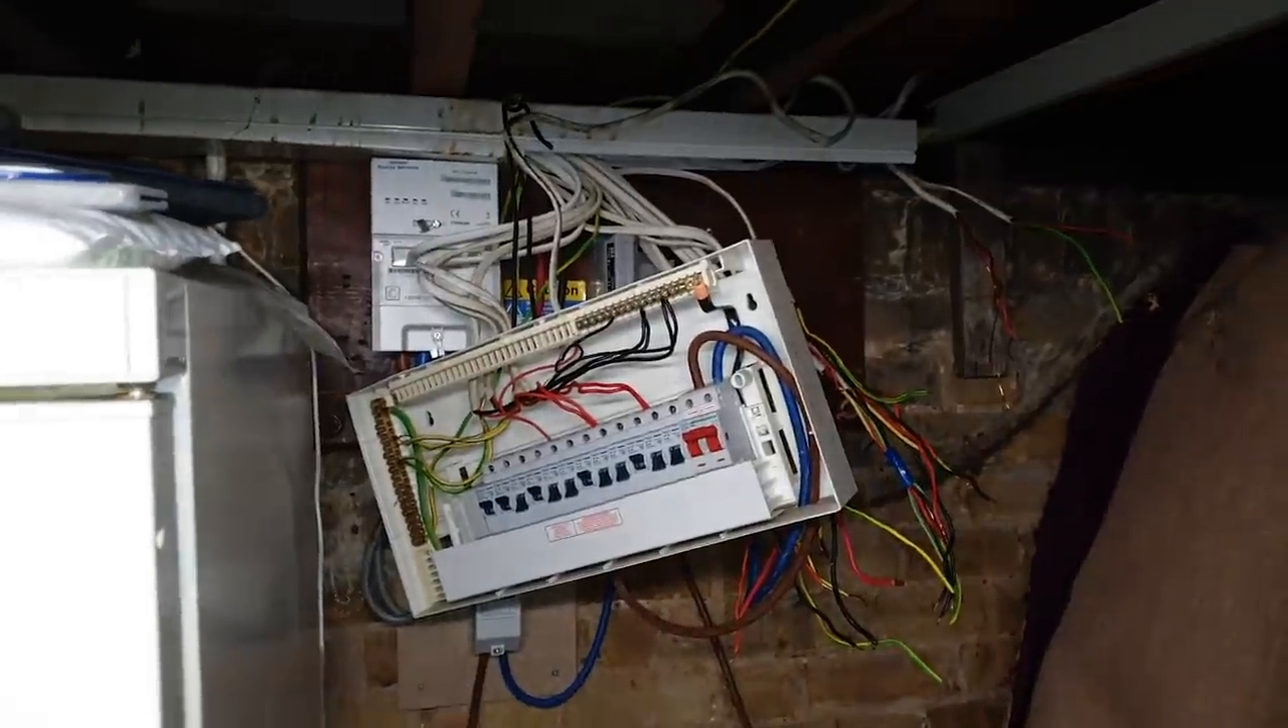And there you can see the fuse board just hanging there, just, just for a little while until I can get things sorted.